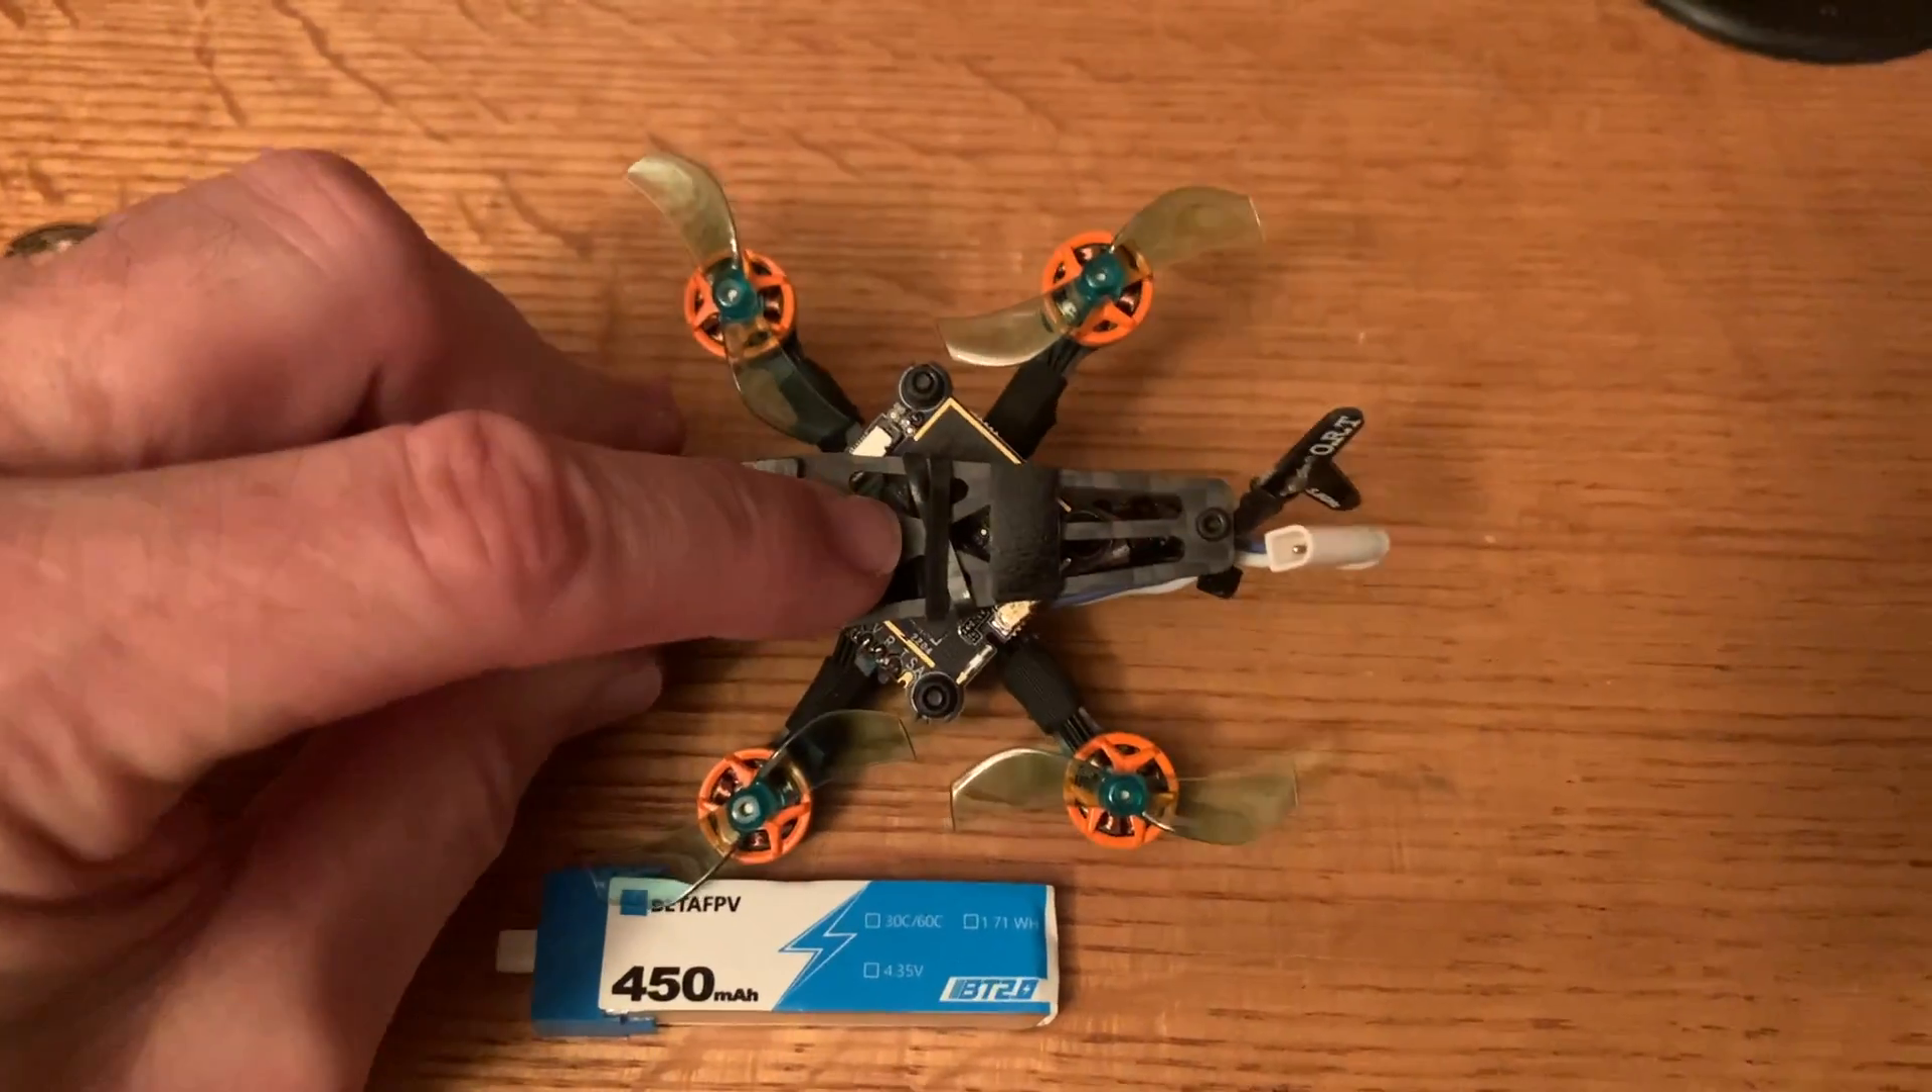This is what the finished product looks like with the top plate on.